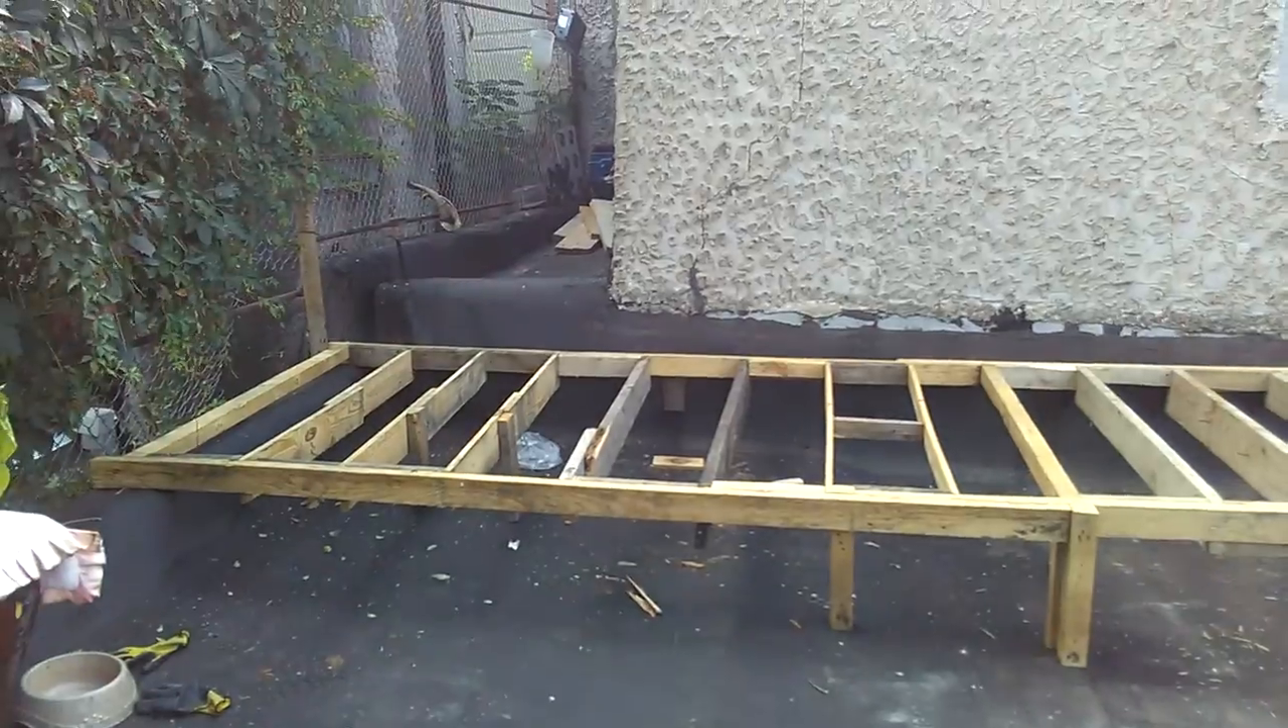There it is. There's the whole framing of the floor.